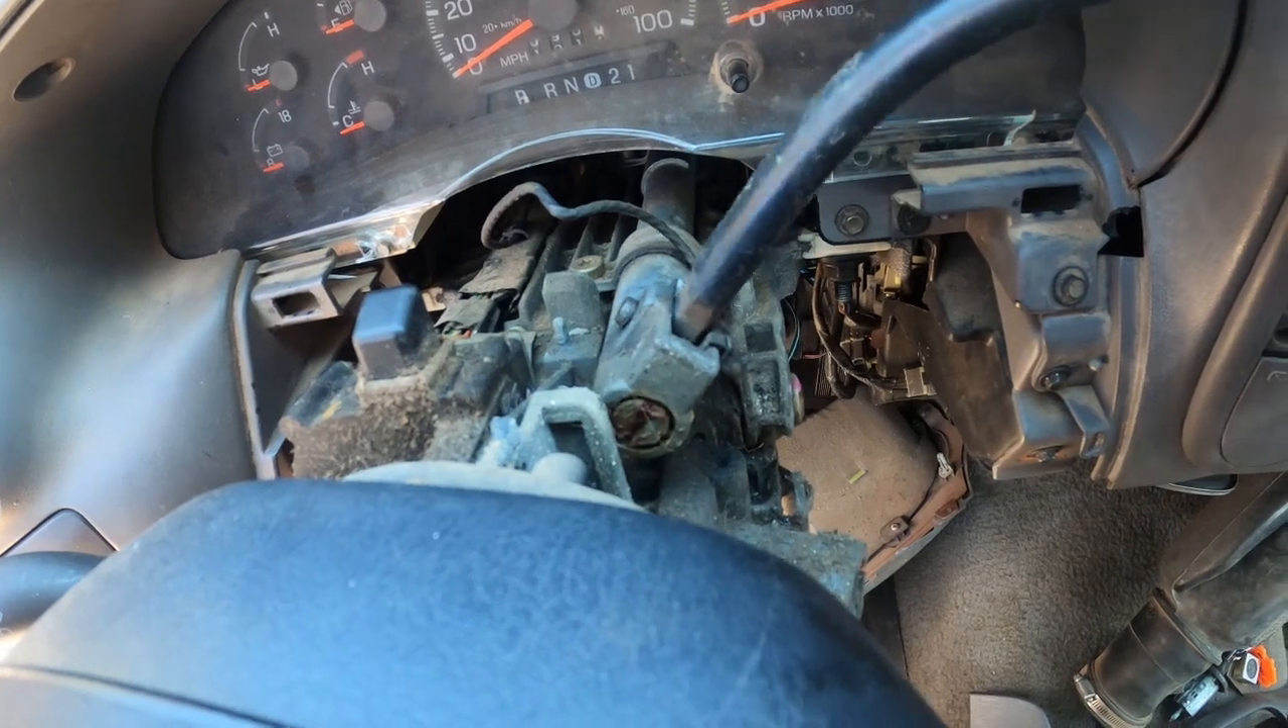So I got everything surrounding the column taken out.